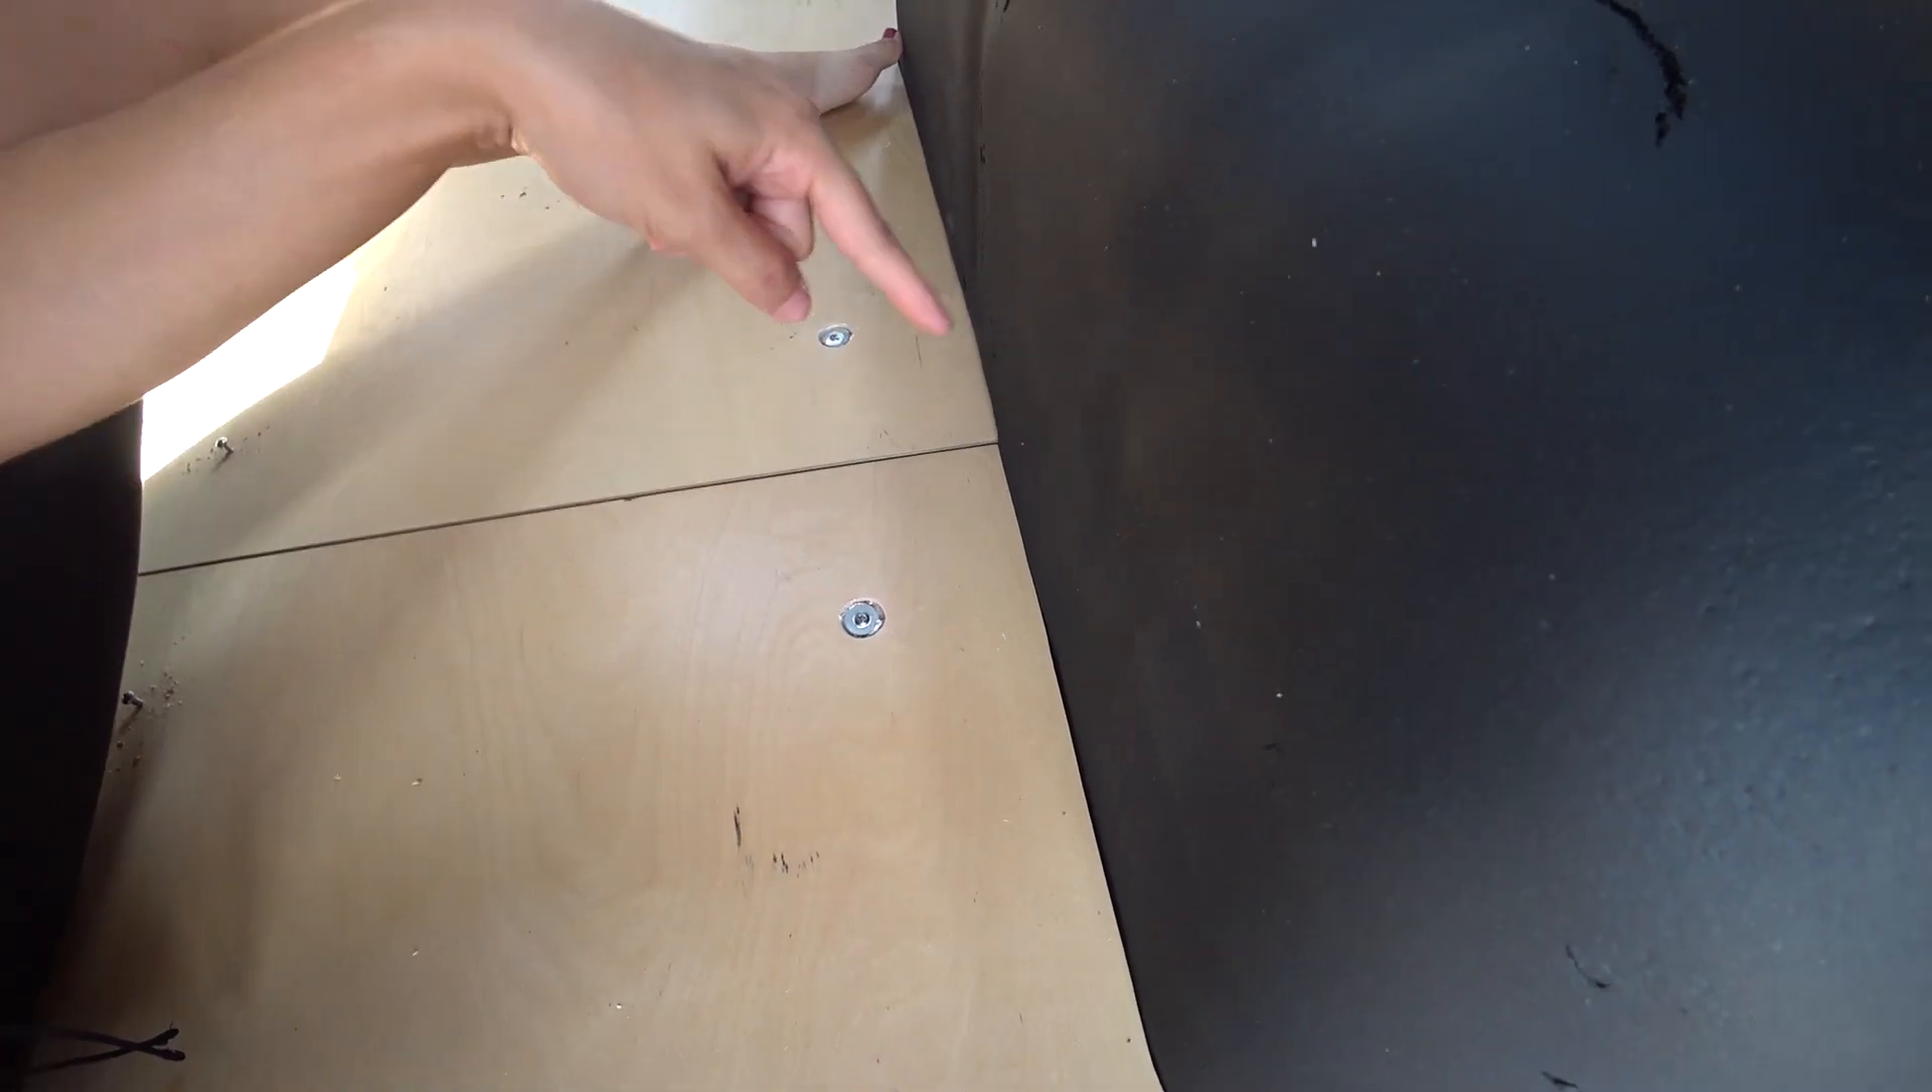Ya tenemos puesto el suelo con un tornillo de rosca chapa.